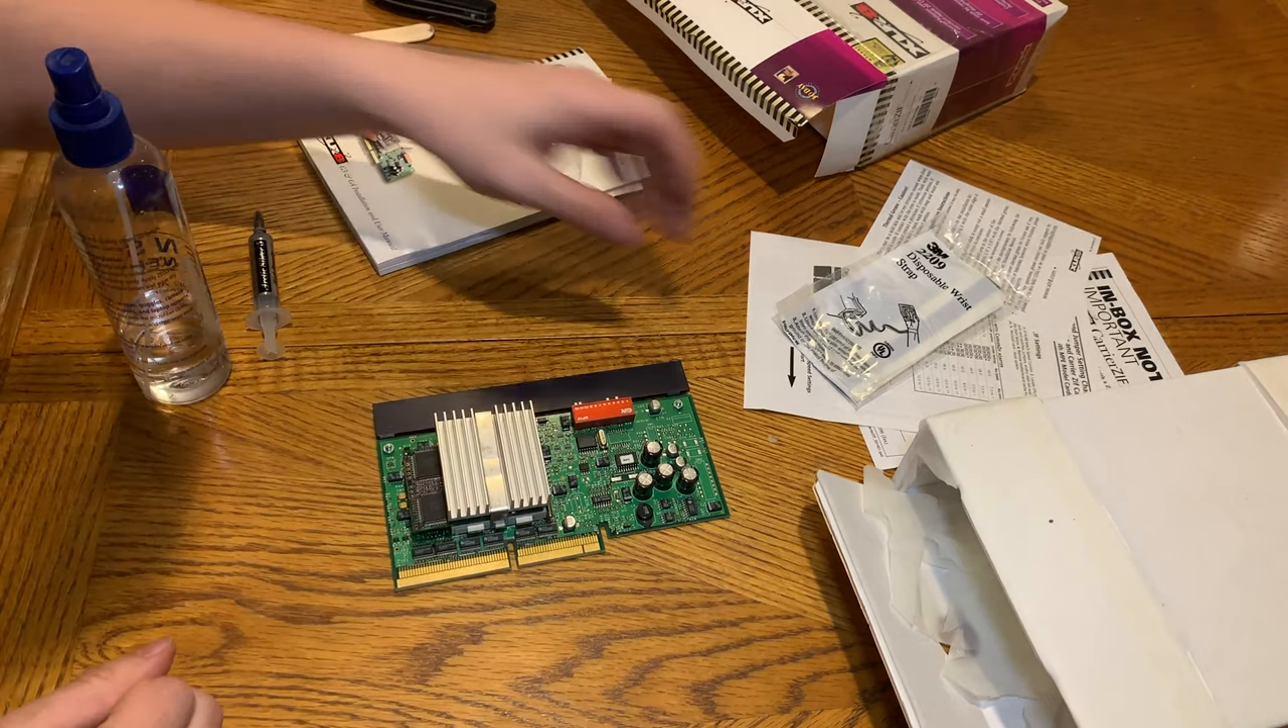Now we have the heat sink installed.